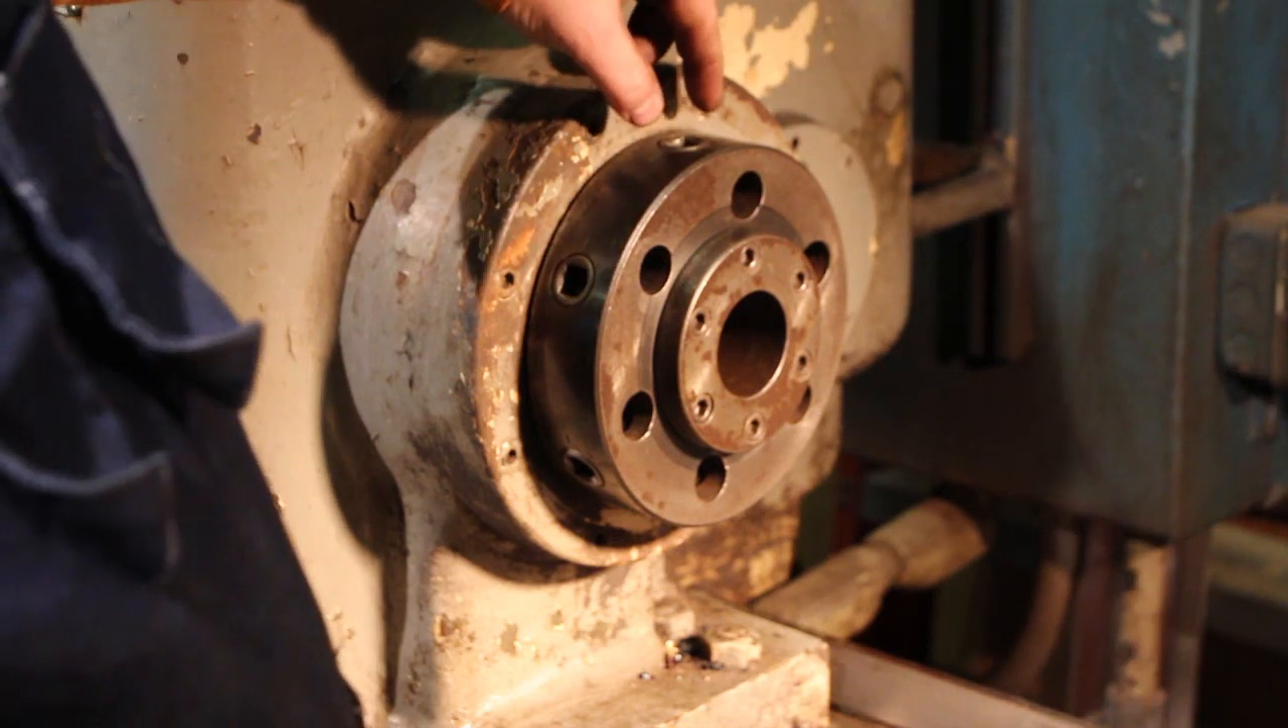Now that we have the the chuck off you can see the spindle itself here and you see the different holes in here.